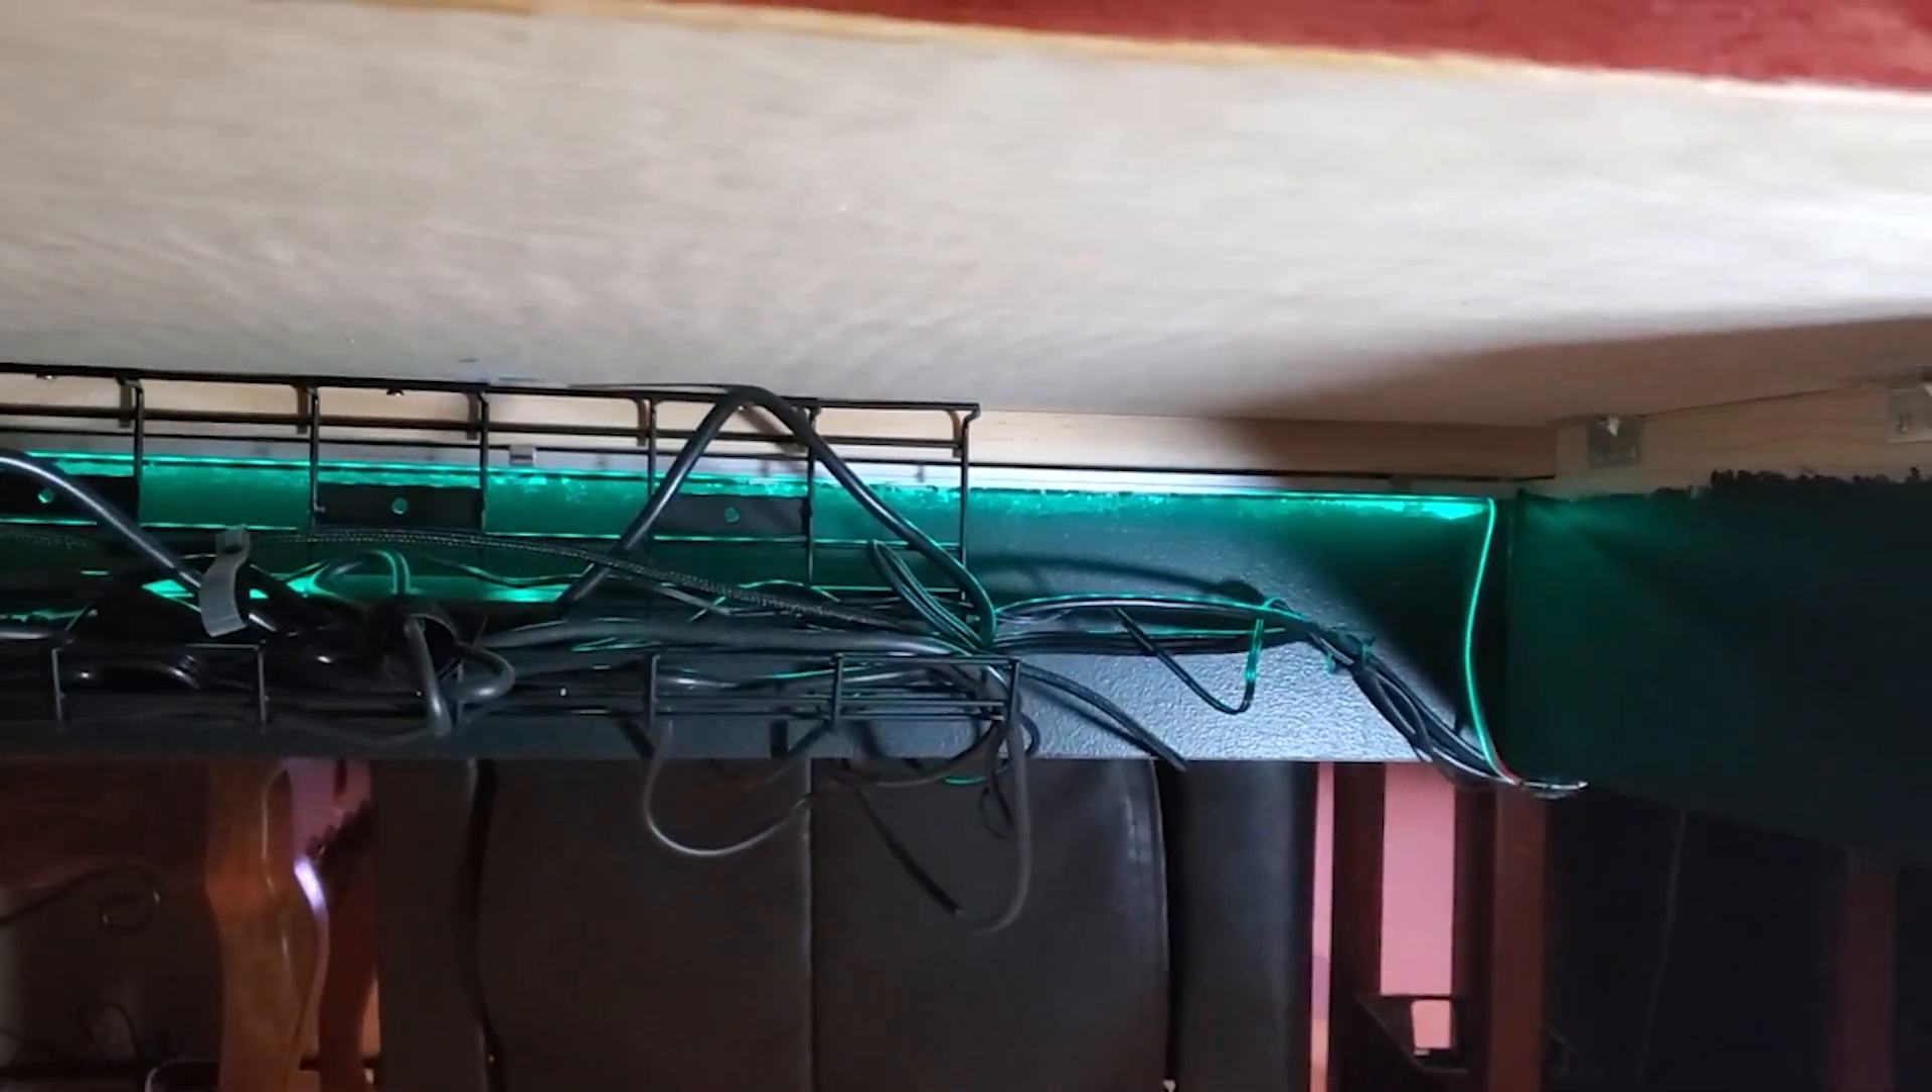But you'll also notice my wiring racks are in place.